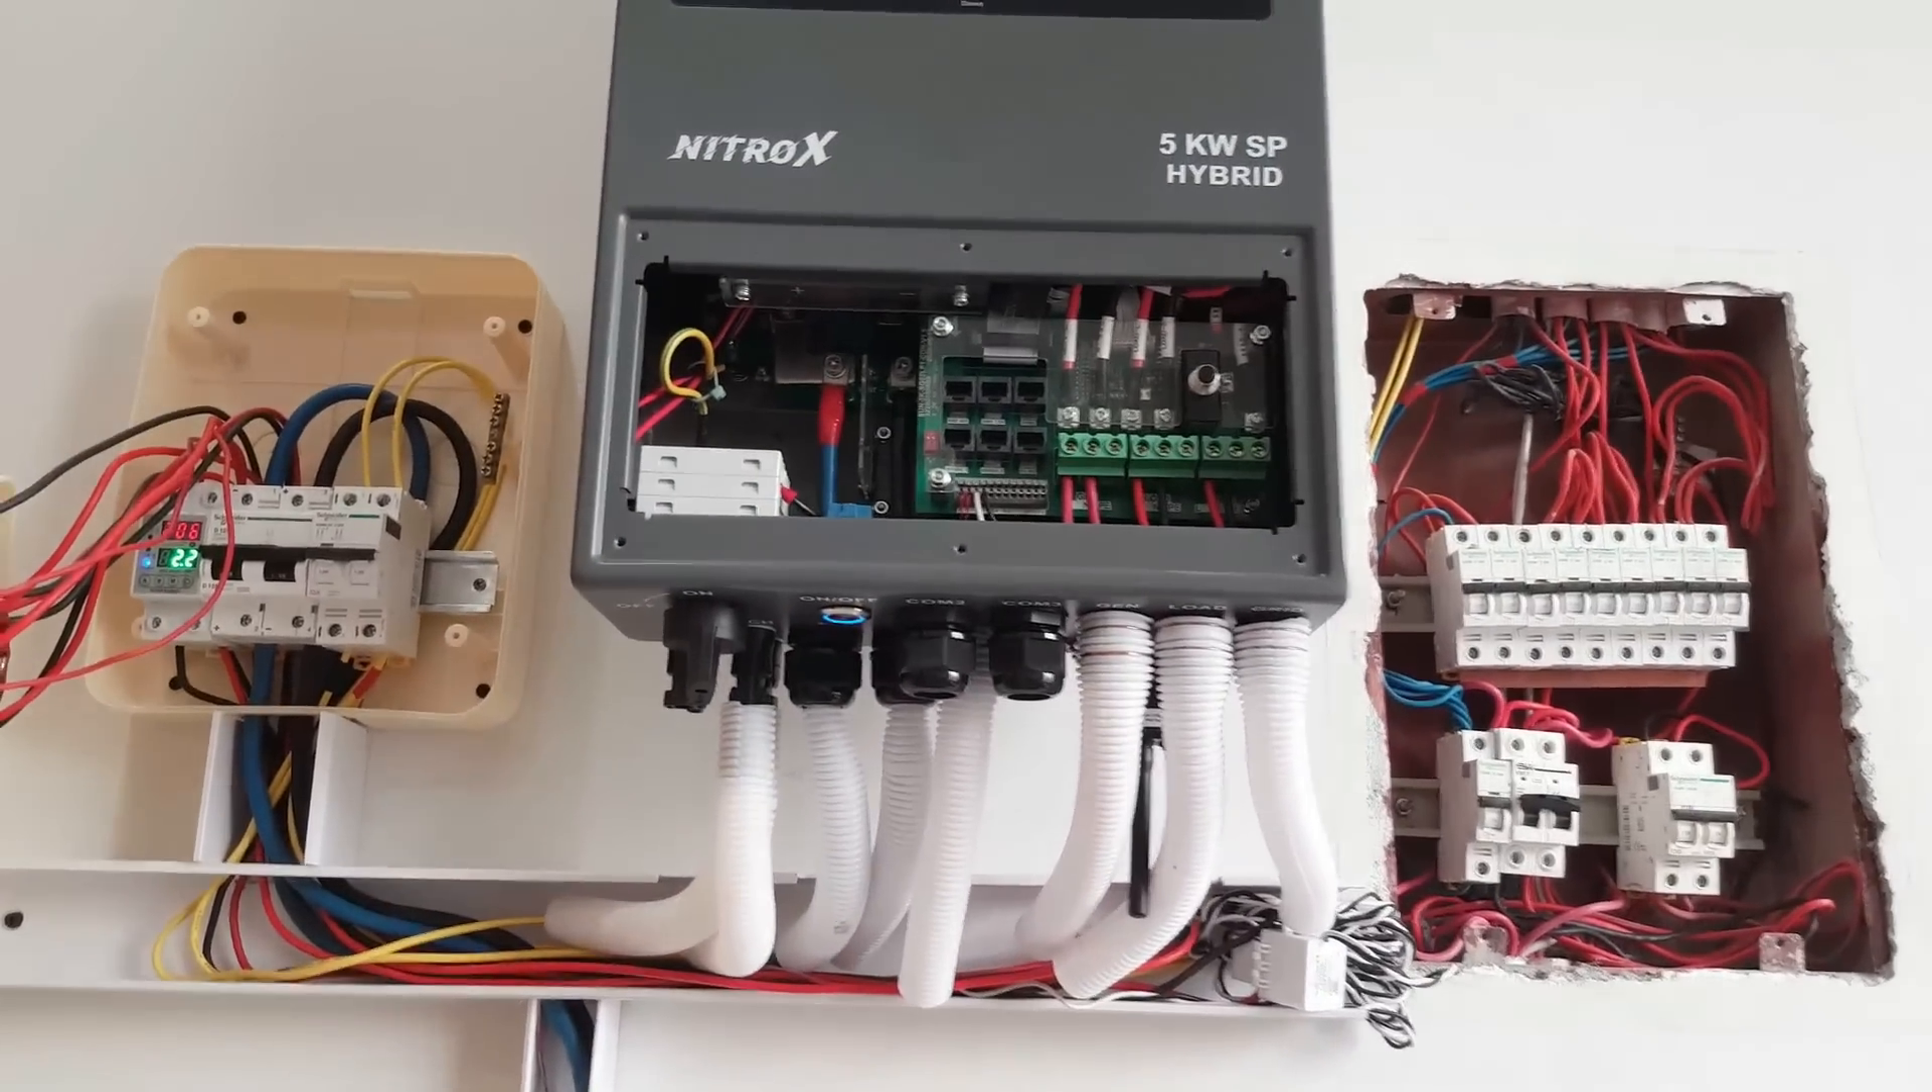ہم نے نائٹ راکس کے اس موڈل کو ہینگ کر دیا ہے اور اس کے ساتھ سولر کا ایک ڈسٹیبیشن باکس لگایا ہے۔